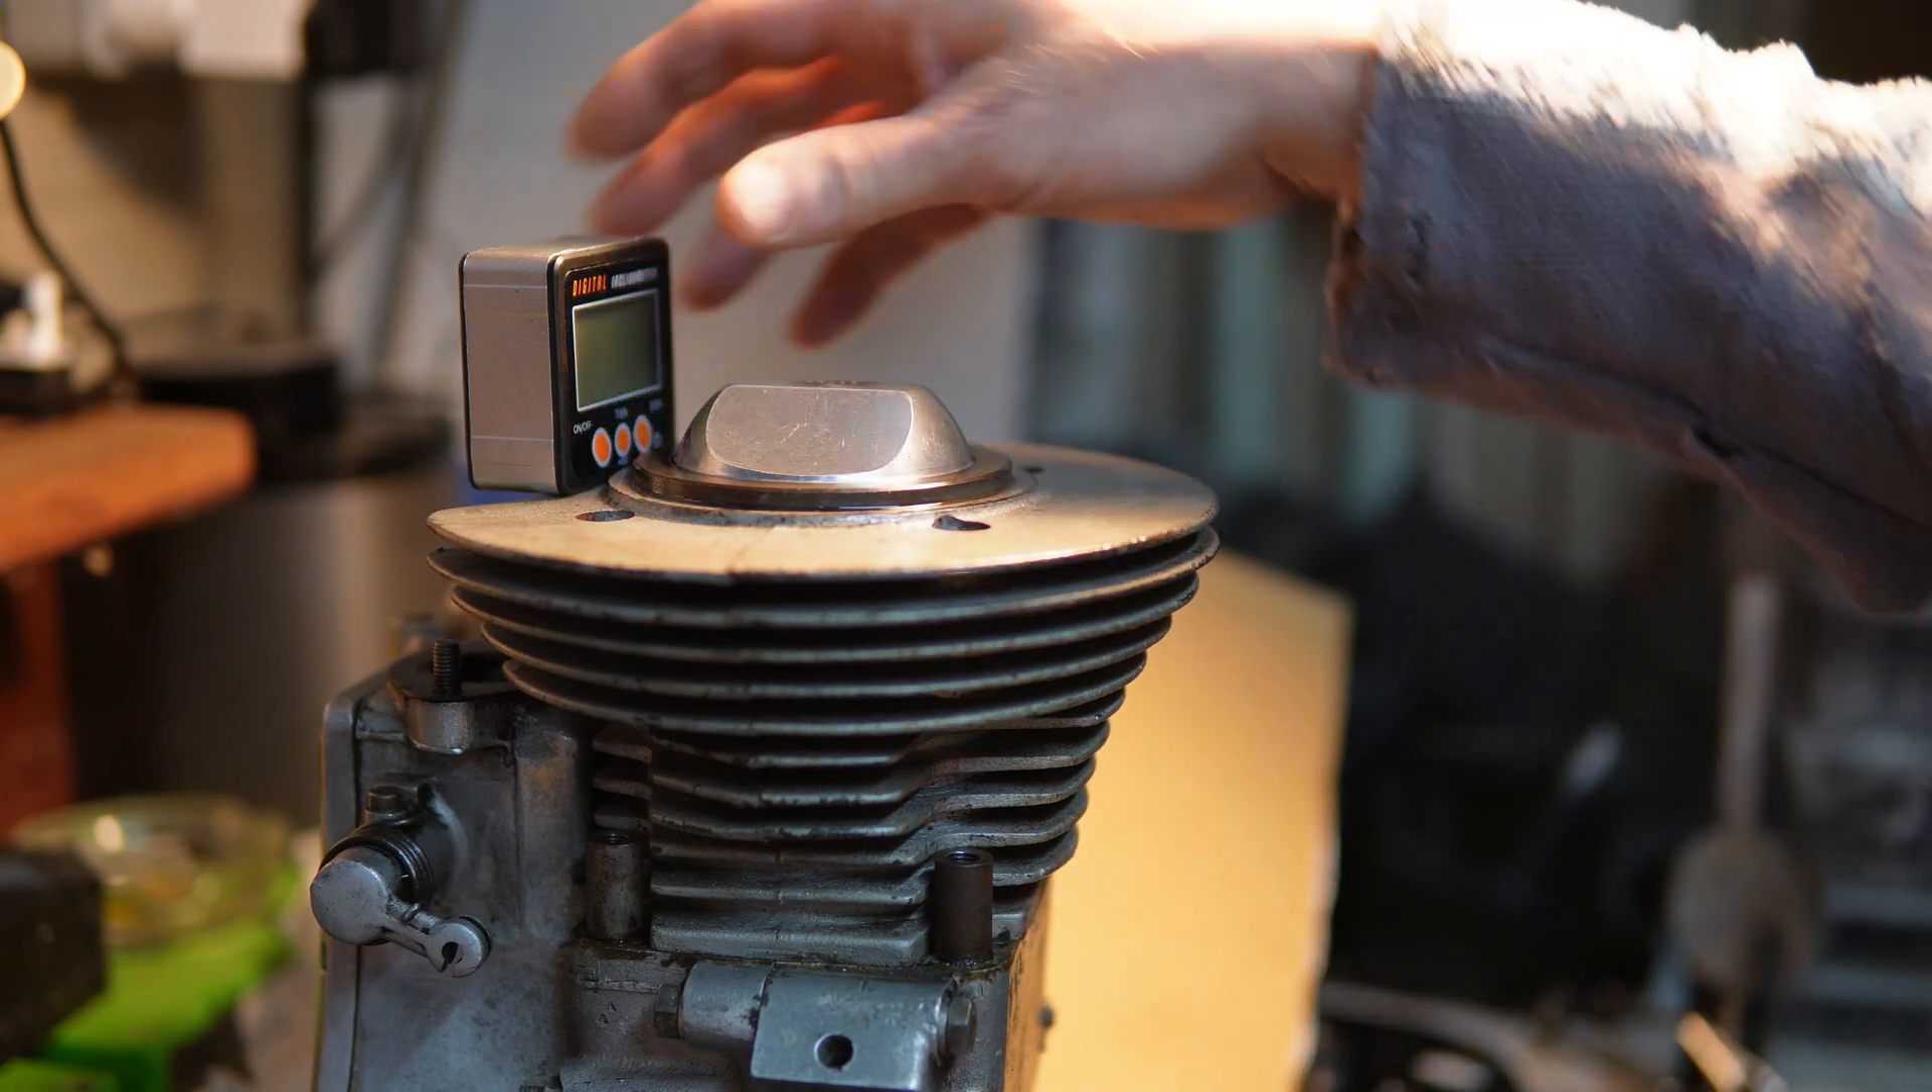As you can see the dome of the piston extends a long way above the top and I suspect I'm going to have to put a spacer under the bottom of the barrel here.